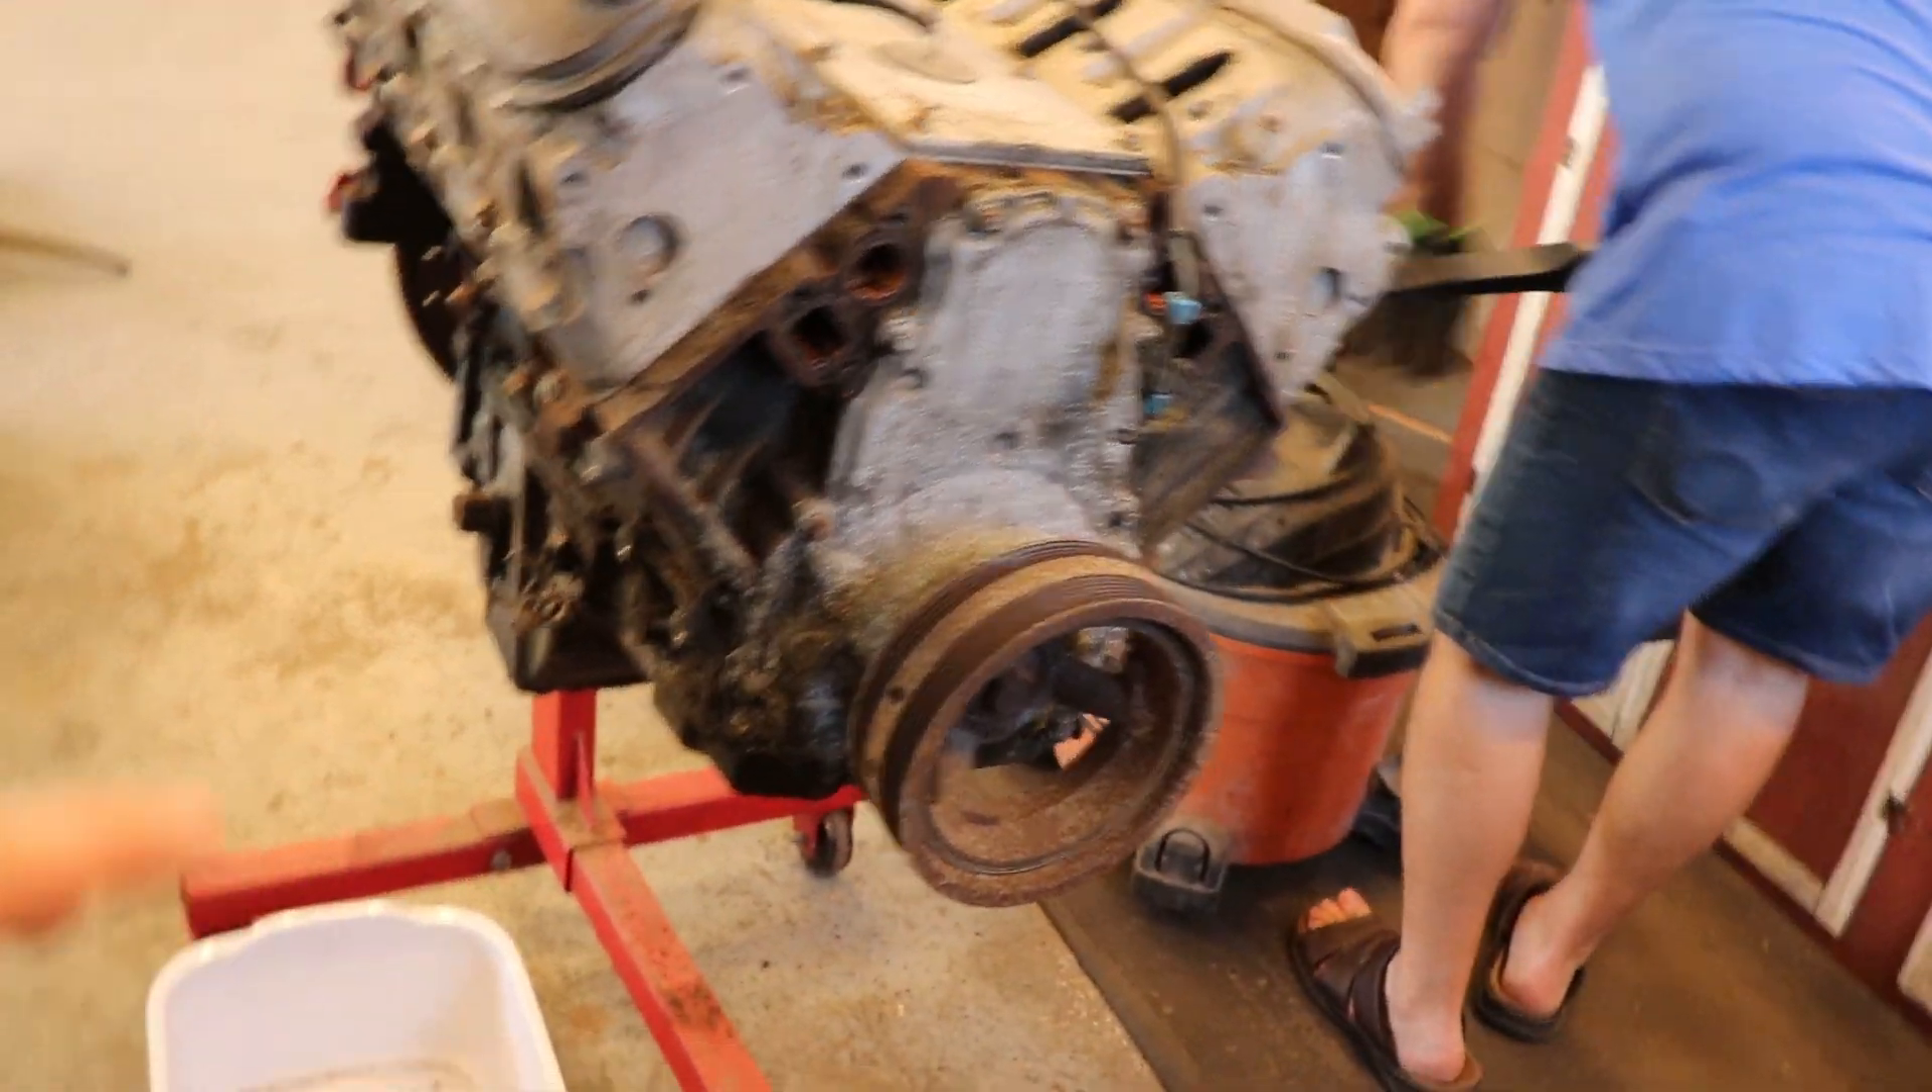All right, so we just got the front accessory drive off. All that's left is a harmonic balancer.